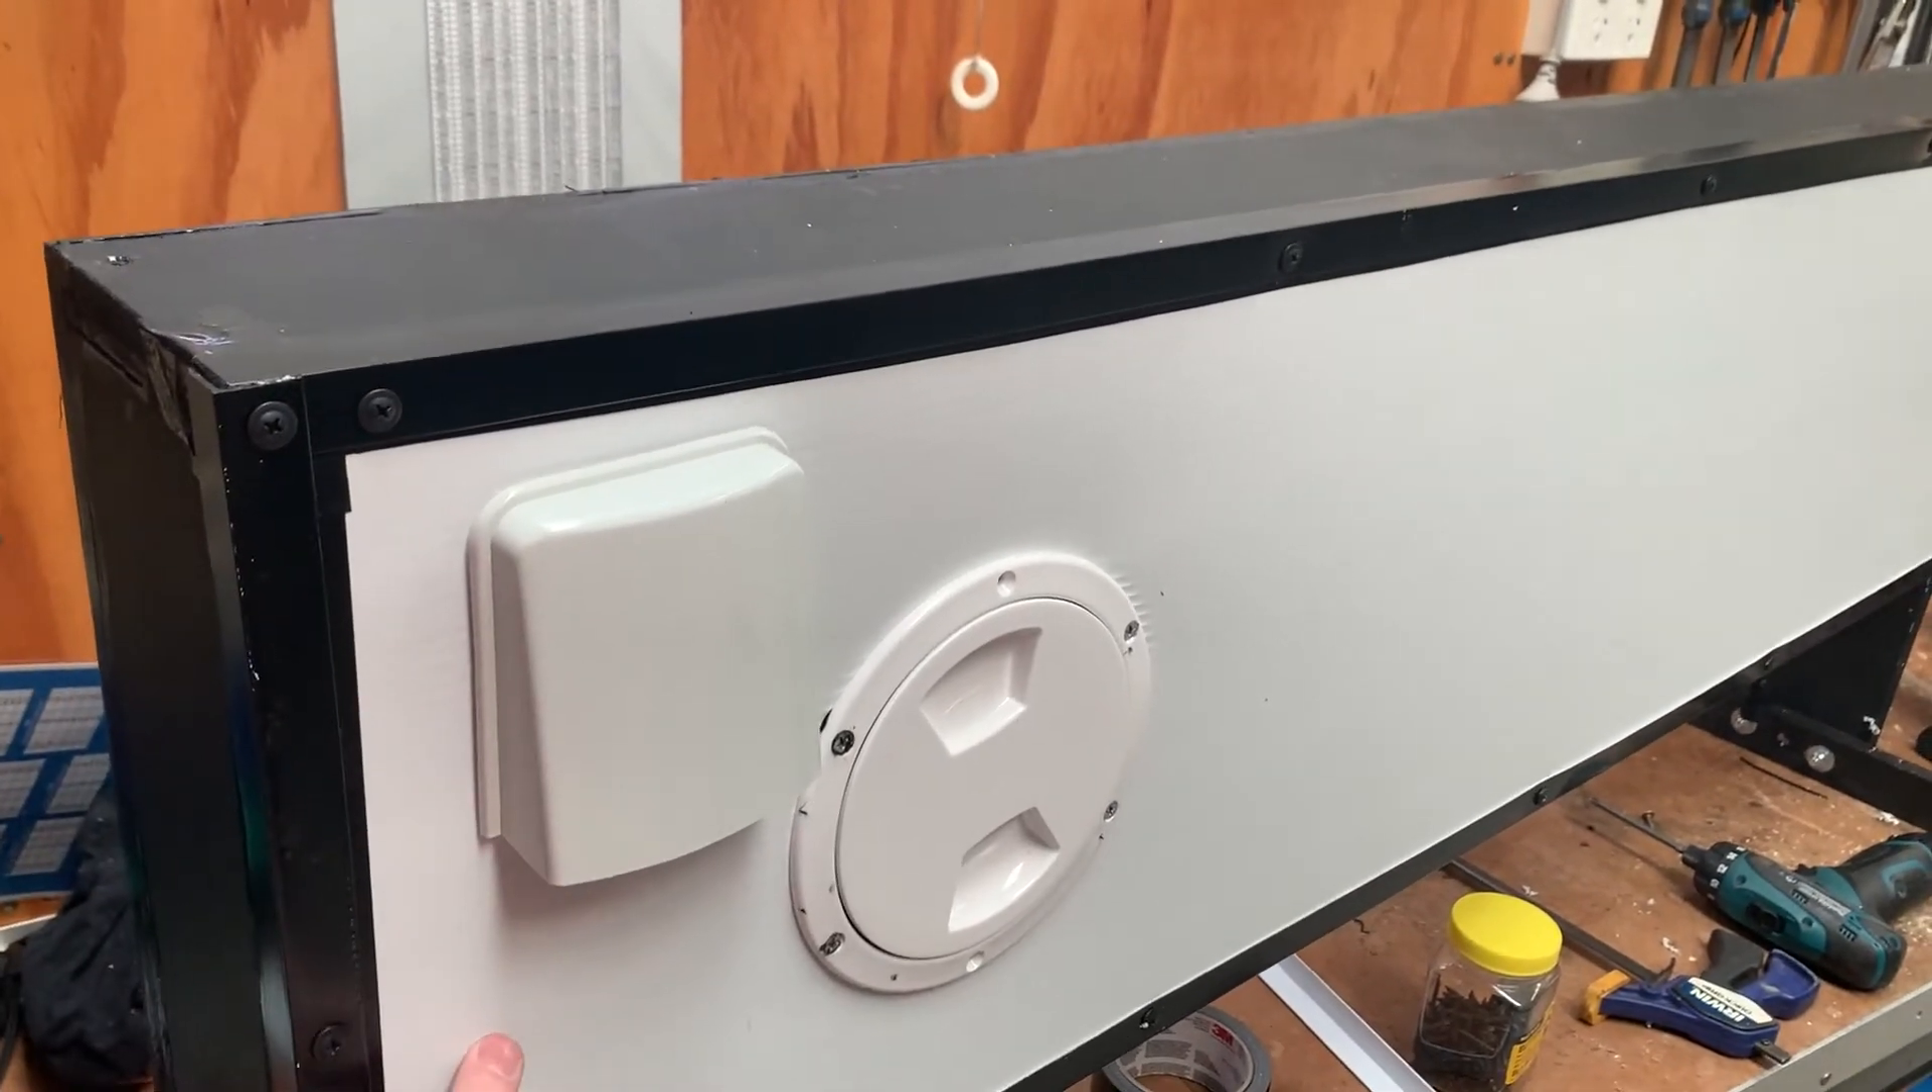So you can see we've finished uh sealing the back of the p5 panel enclosure up and we've got our corro in place.